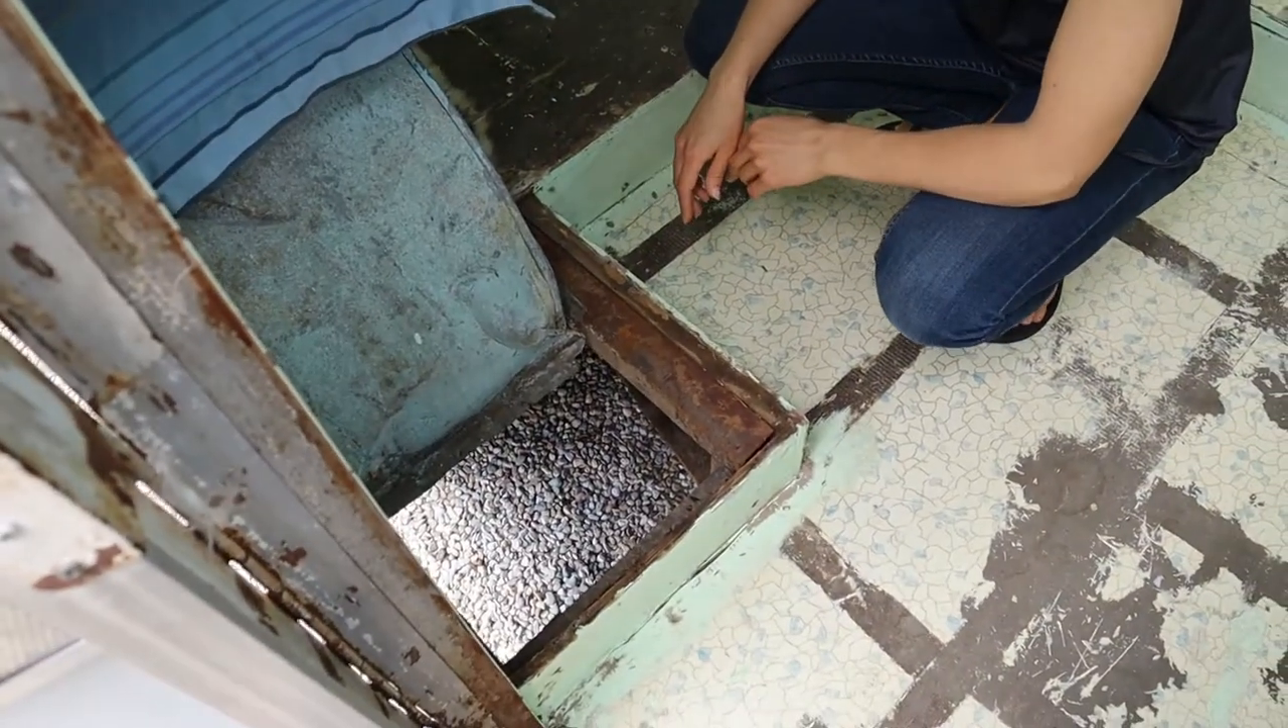So we still have this little bit of flooring that we need to cover up with some plywood just to finish off the floor.